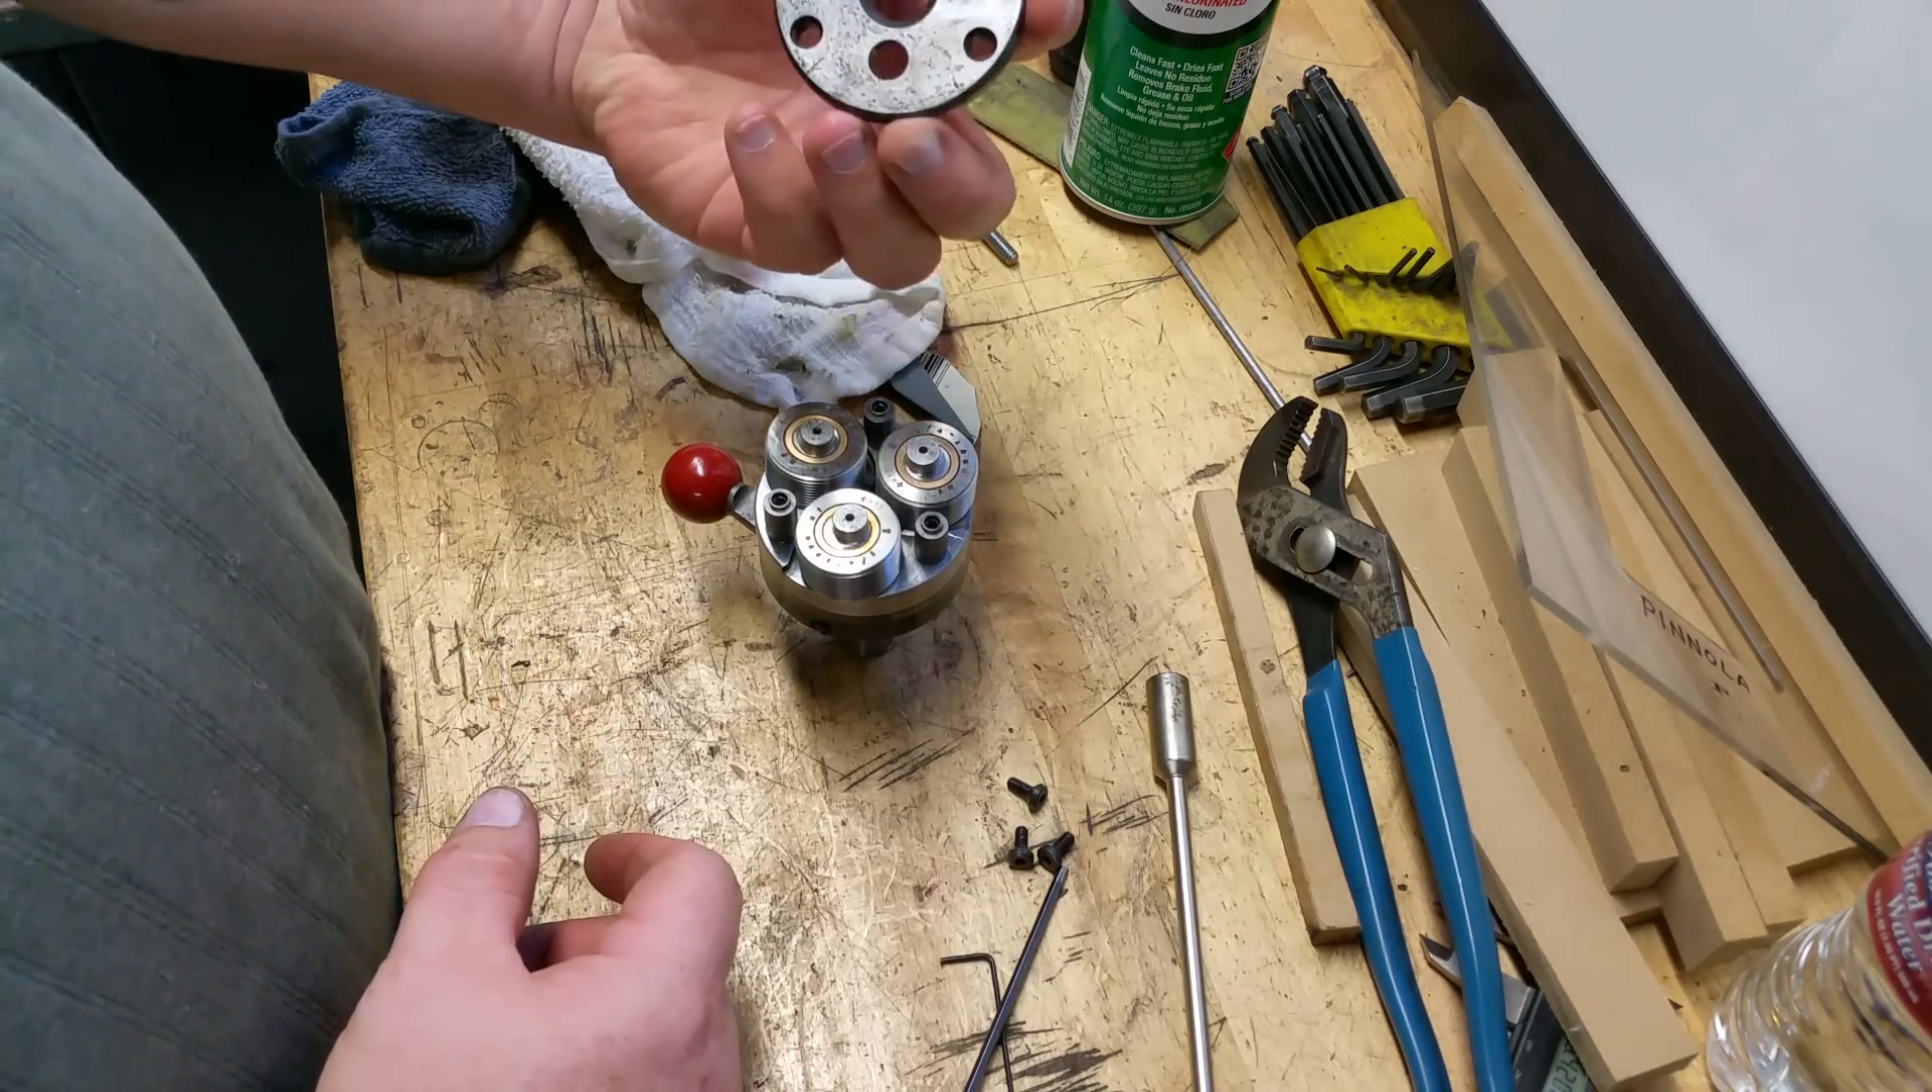I took the front plate off which is nothing more than just a capture plate to hold the rolls in place.